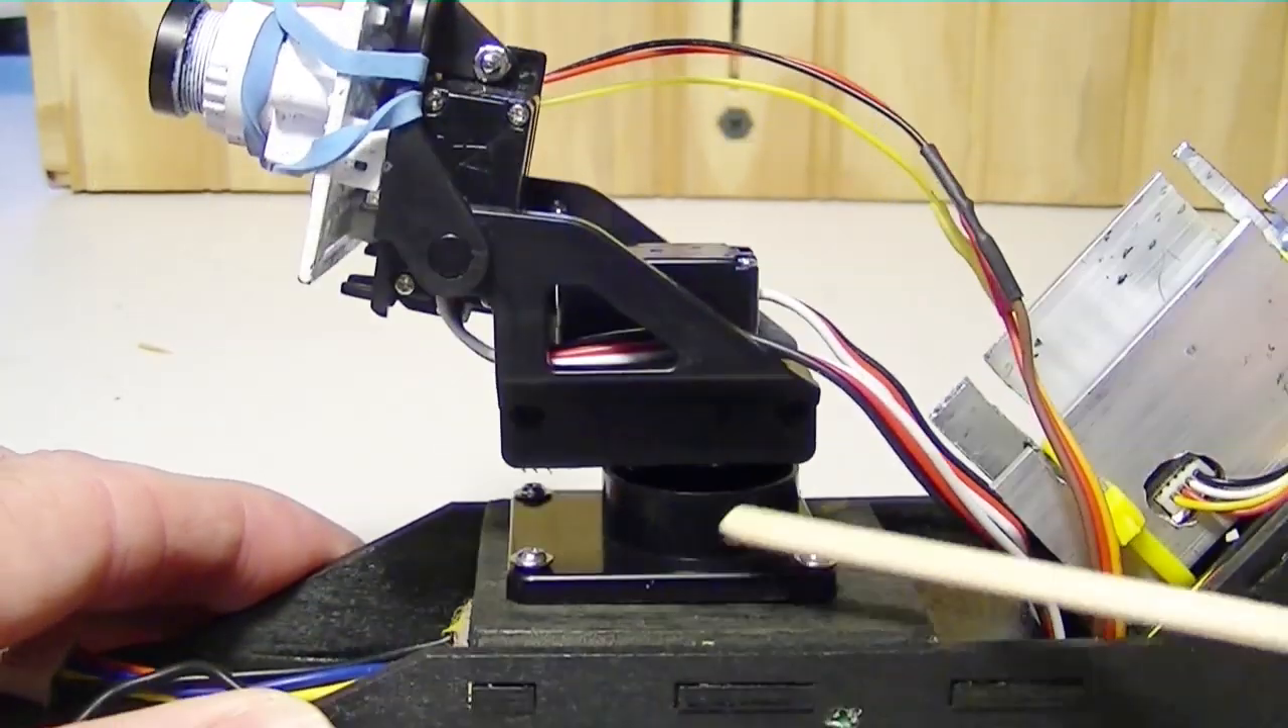I have the pan tilt mounted on here with four servo screws and the camera is mounted on to that.